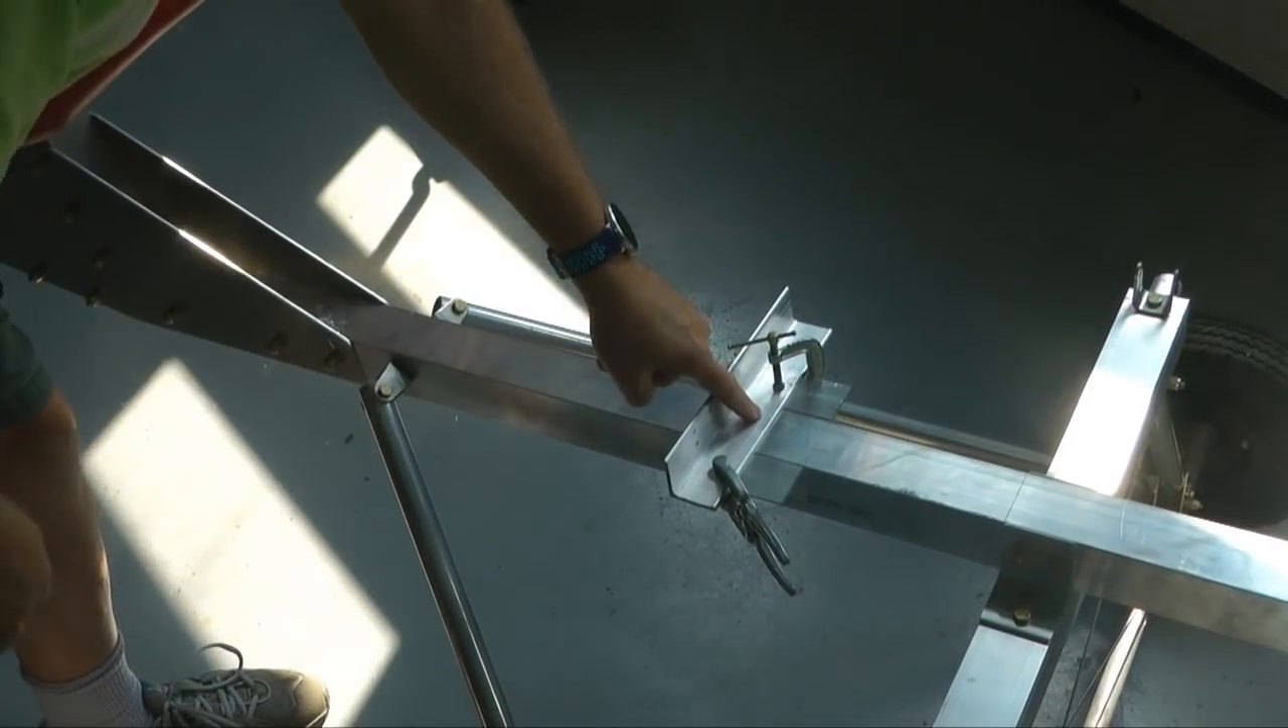I've taken the two angles and clamped them to a piece going across for the purpose of making sure that they're nice and flat across the top while drilling.